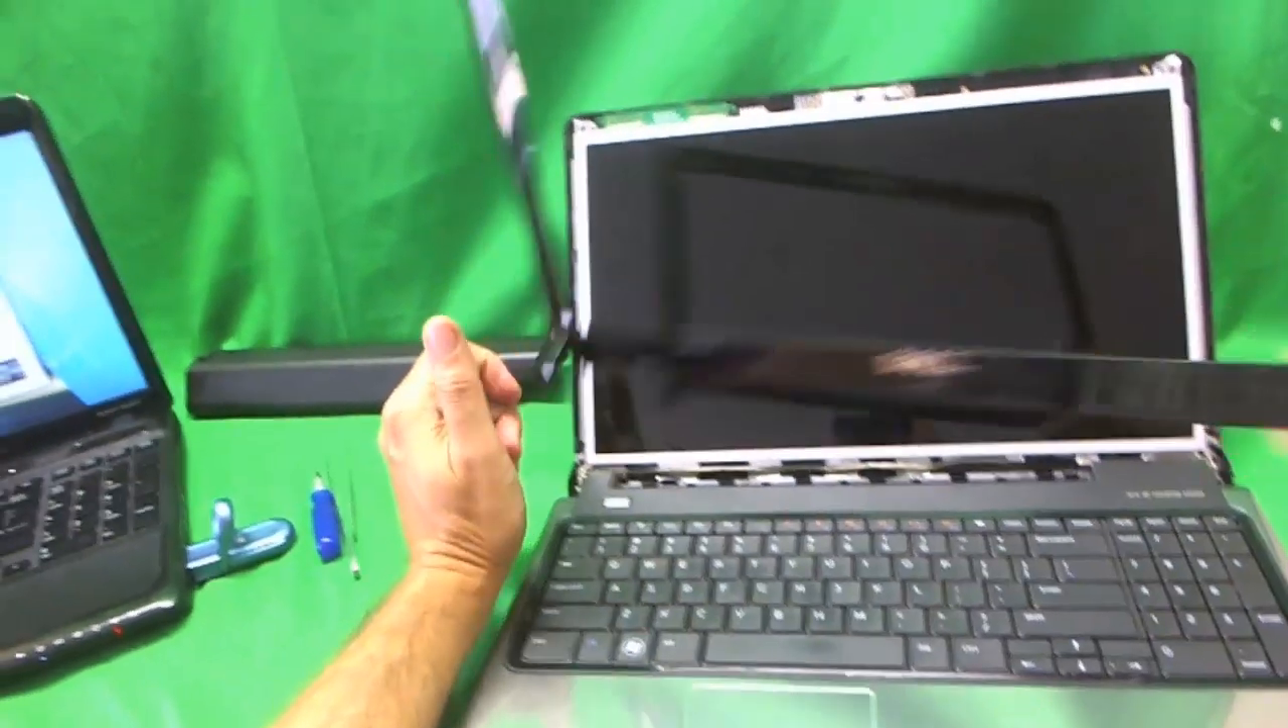Okay, the screen bezel is off. And now we have the screen exposed.